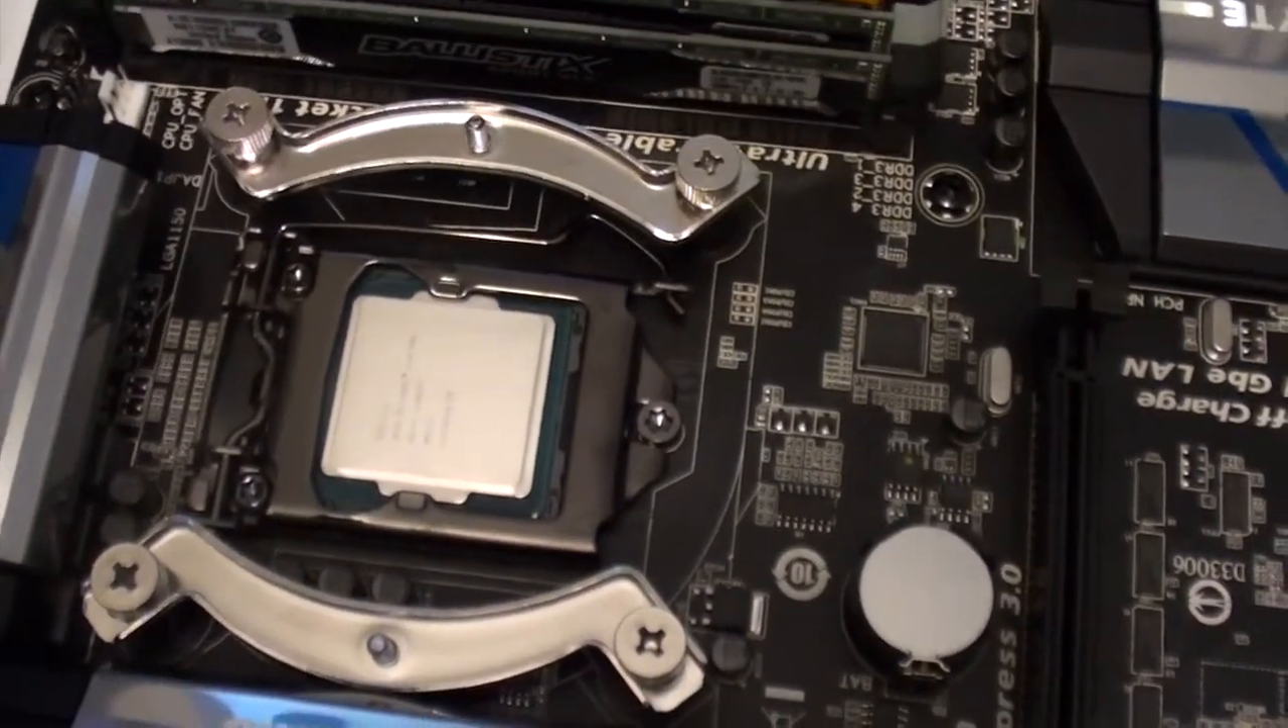The CPU is socketed in there.